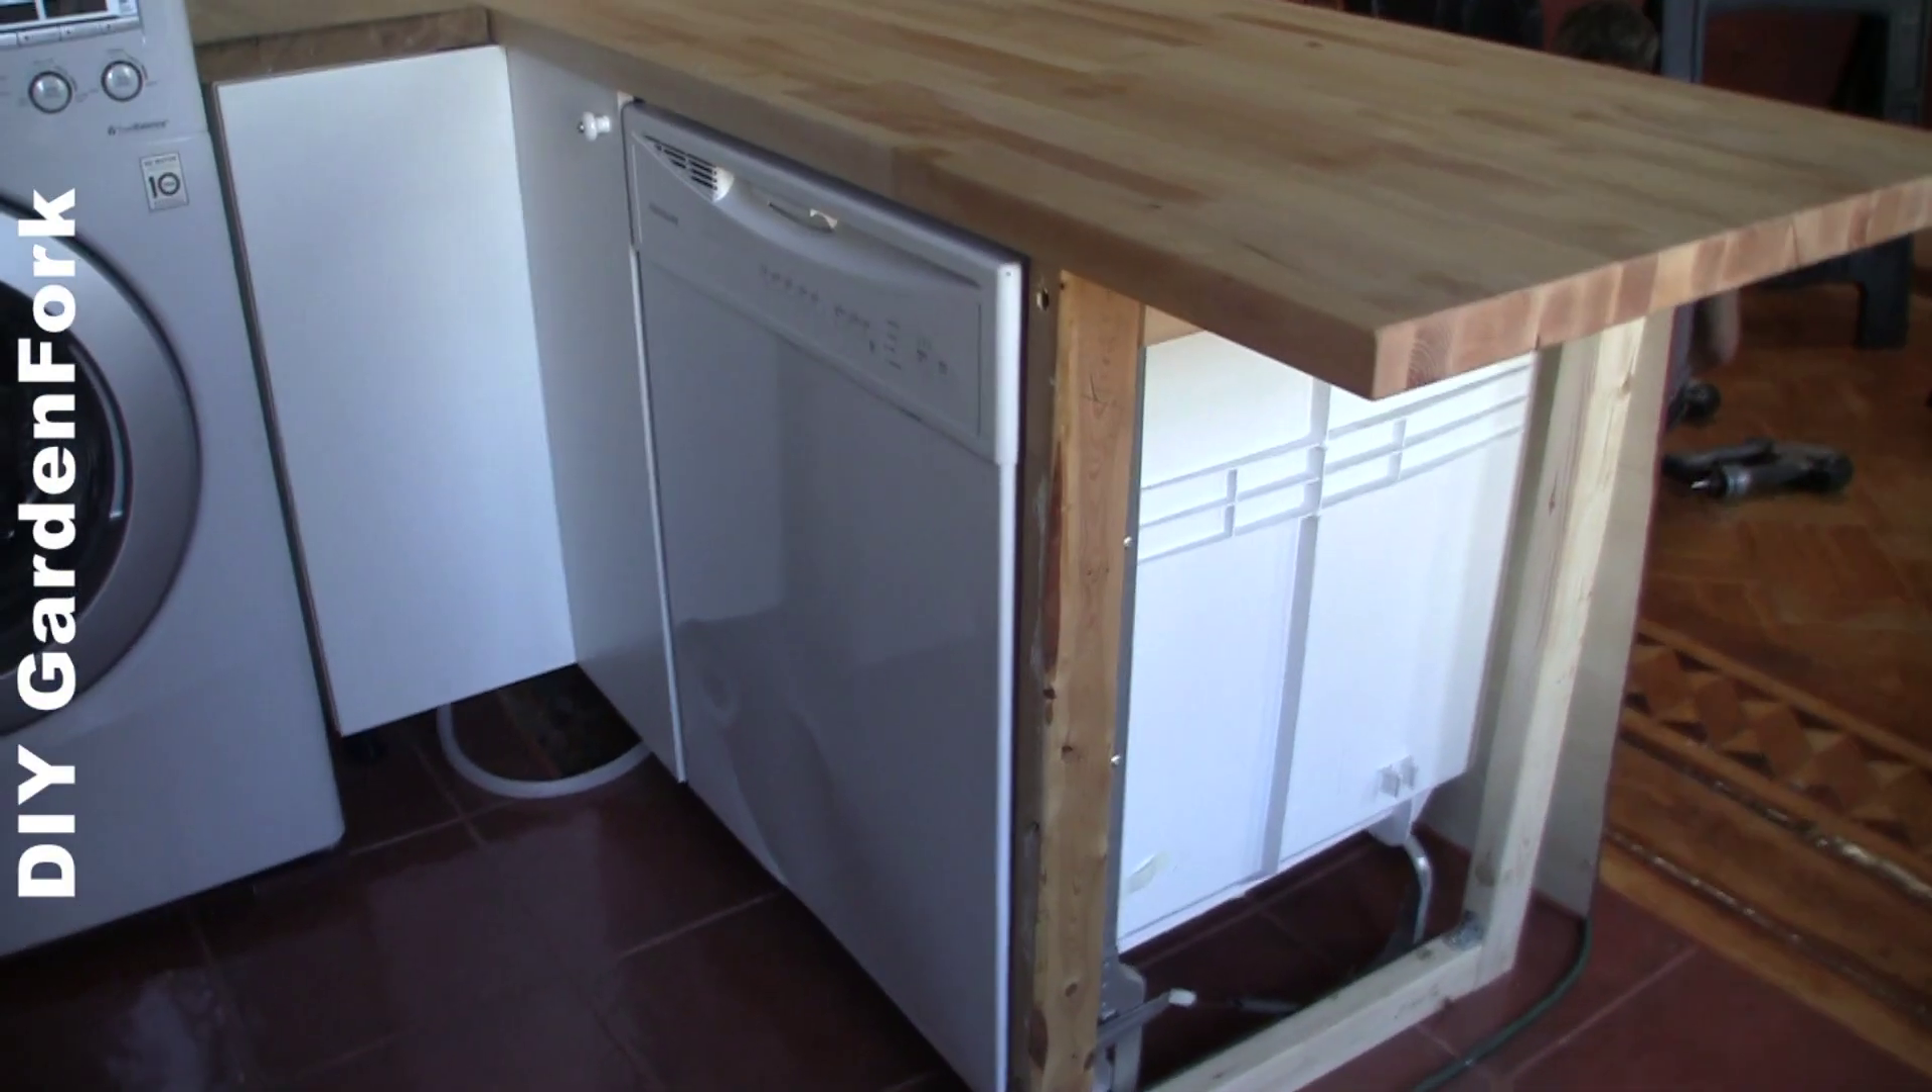We have the dishwasher in now.